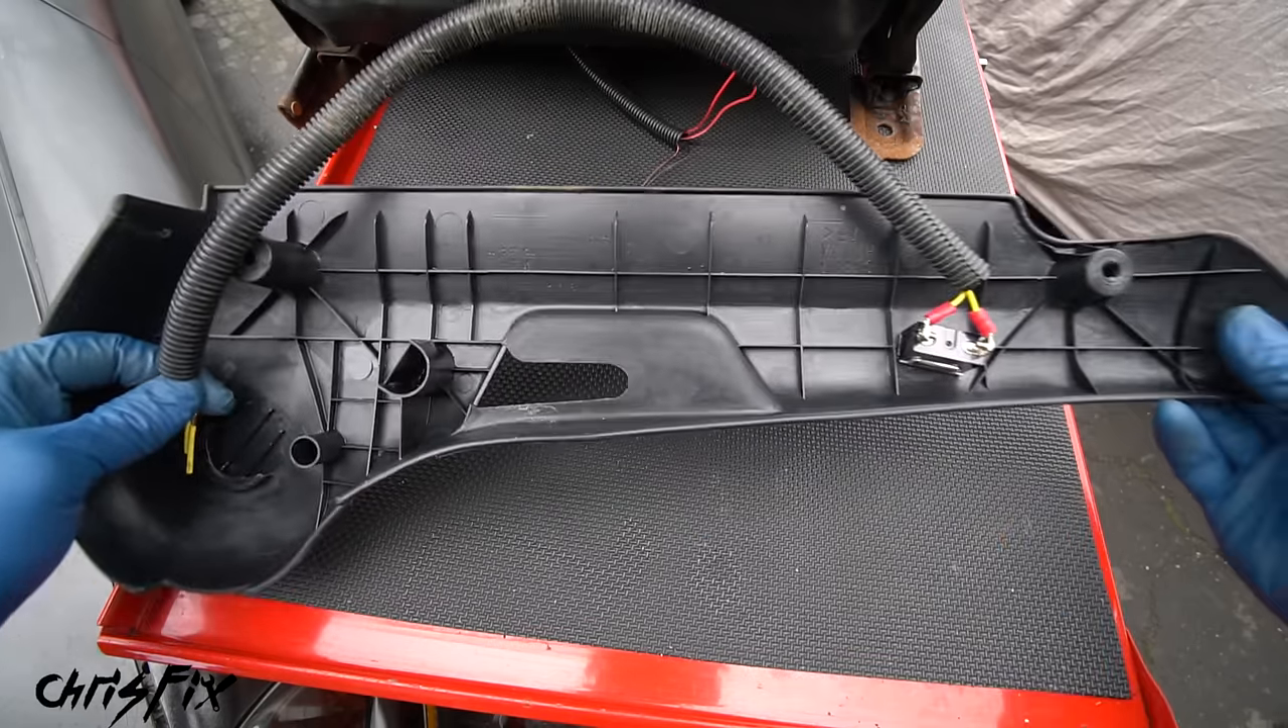And there you go with our wire loom installed.